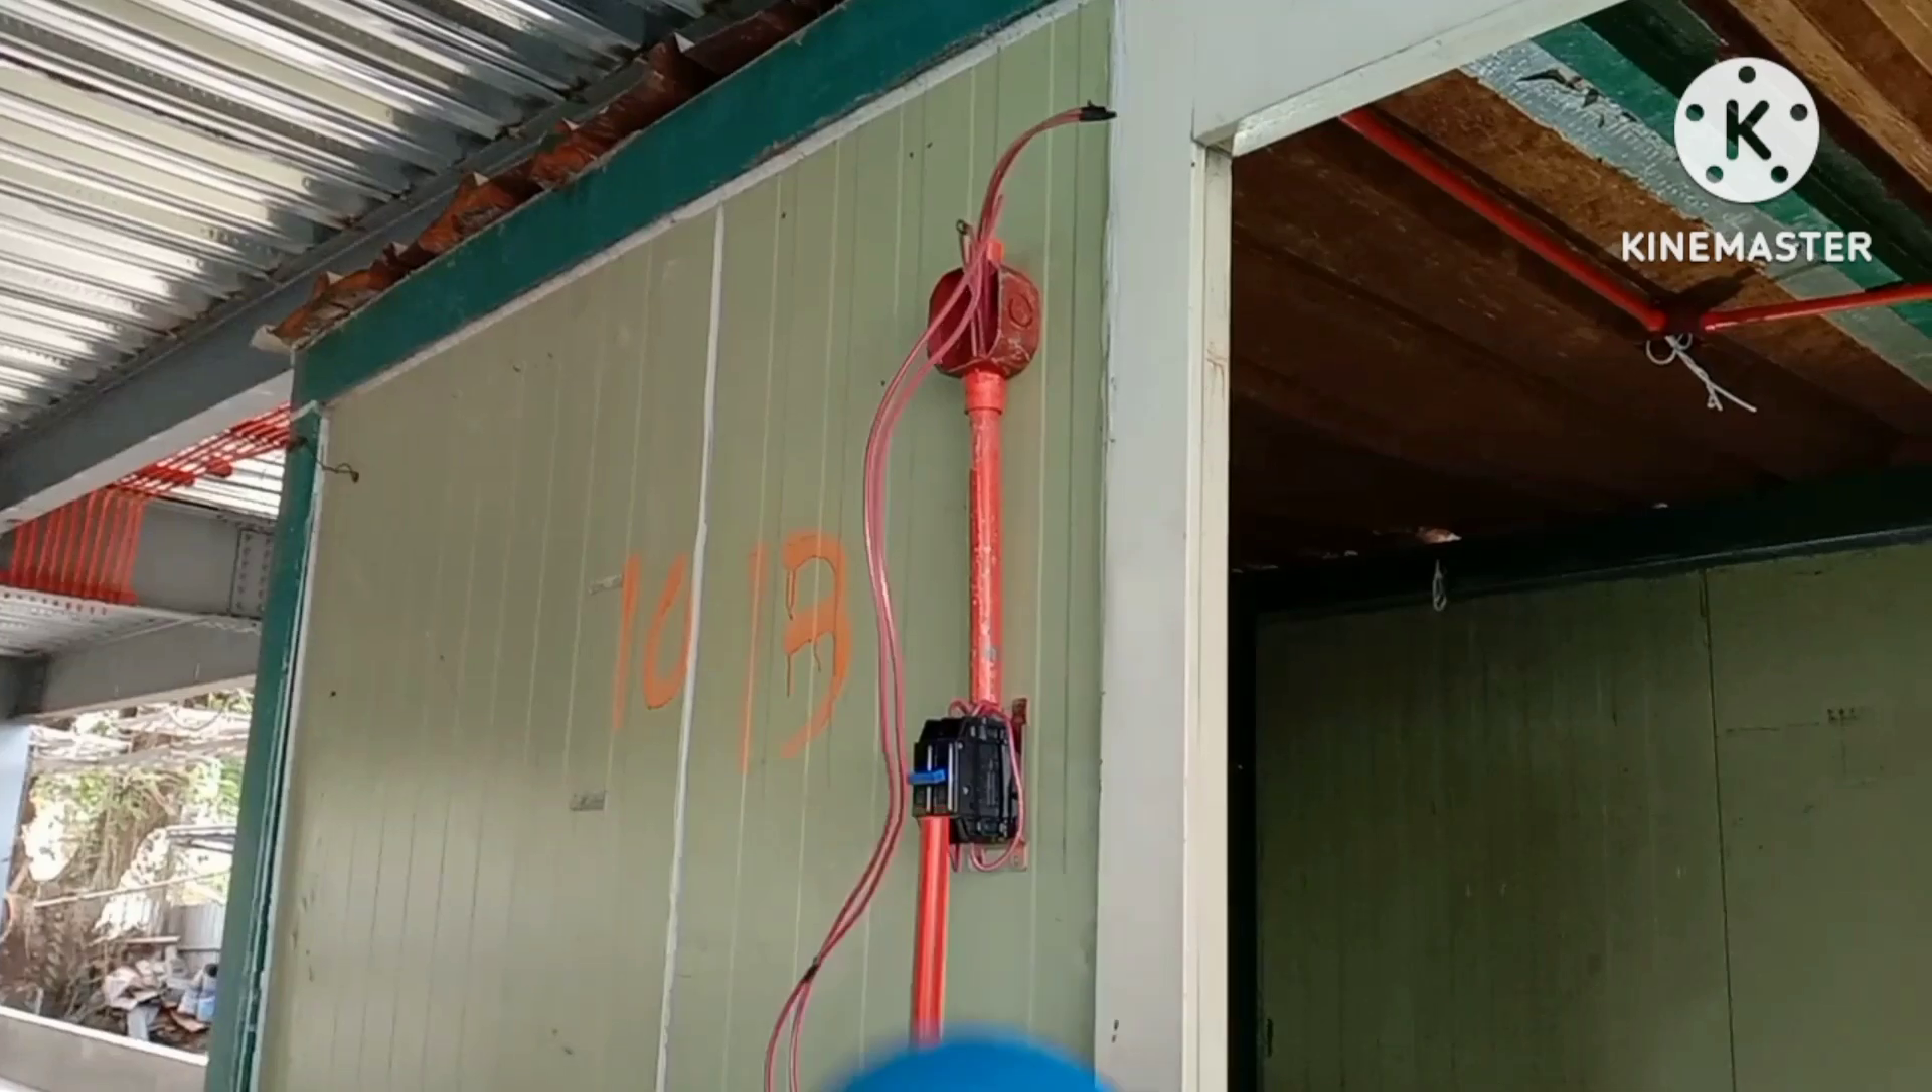Nilagyan na namin yung breaker wiring na namin.